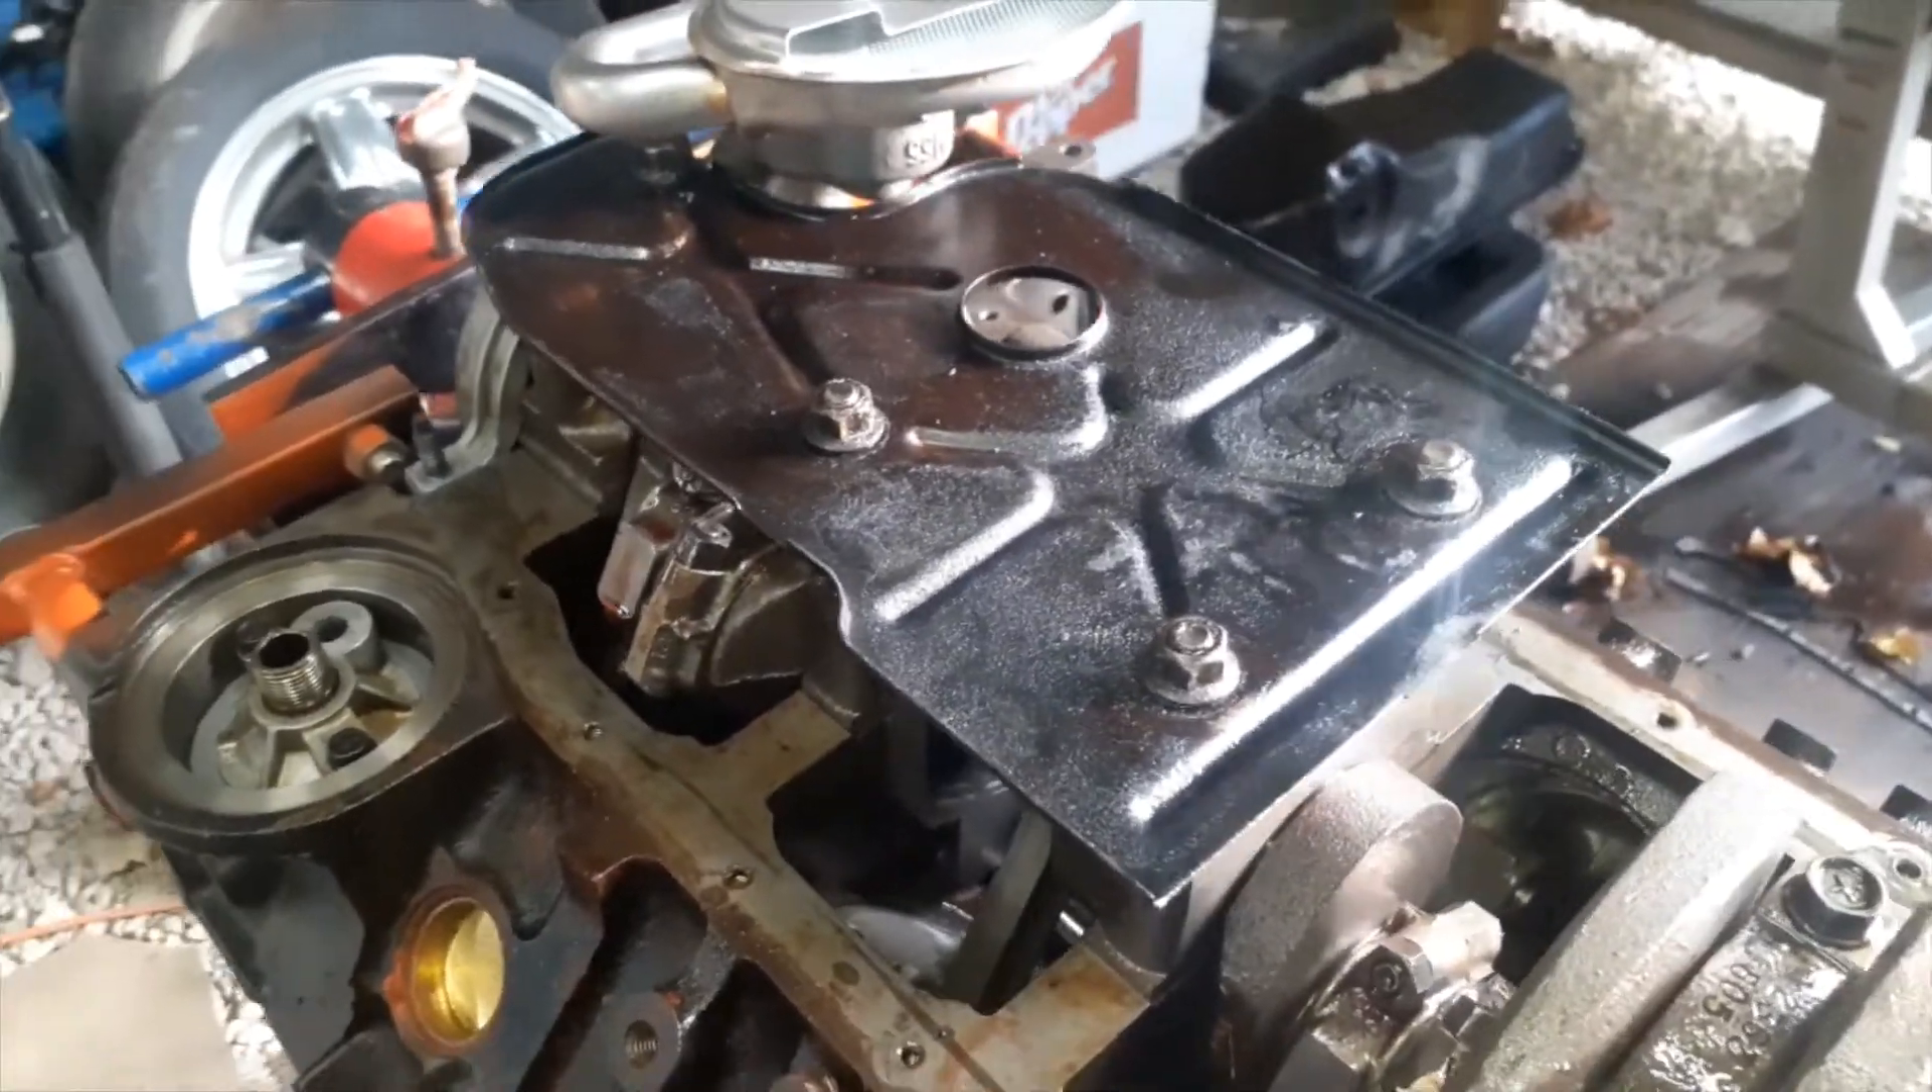Now i got the windows tray on.